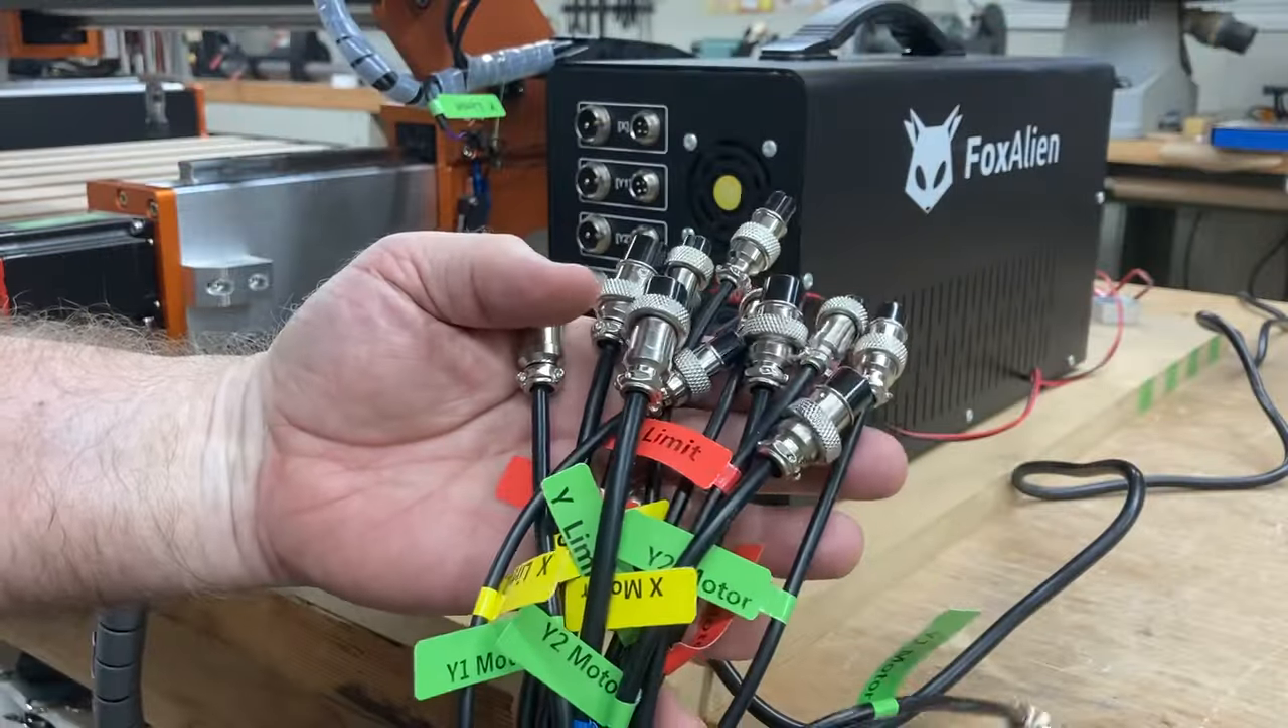I repeated the same process on the two y motors so the only thing is left is hooking up all of these cables to the controller itself.